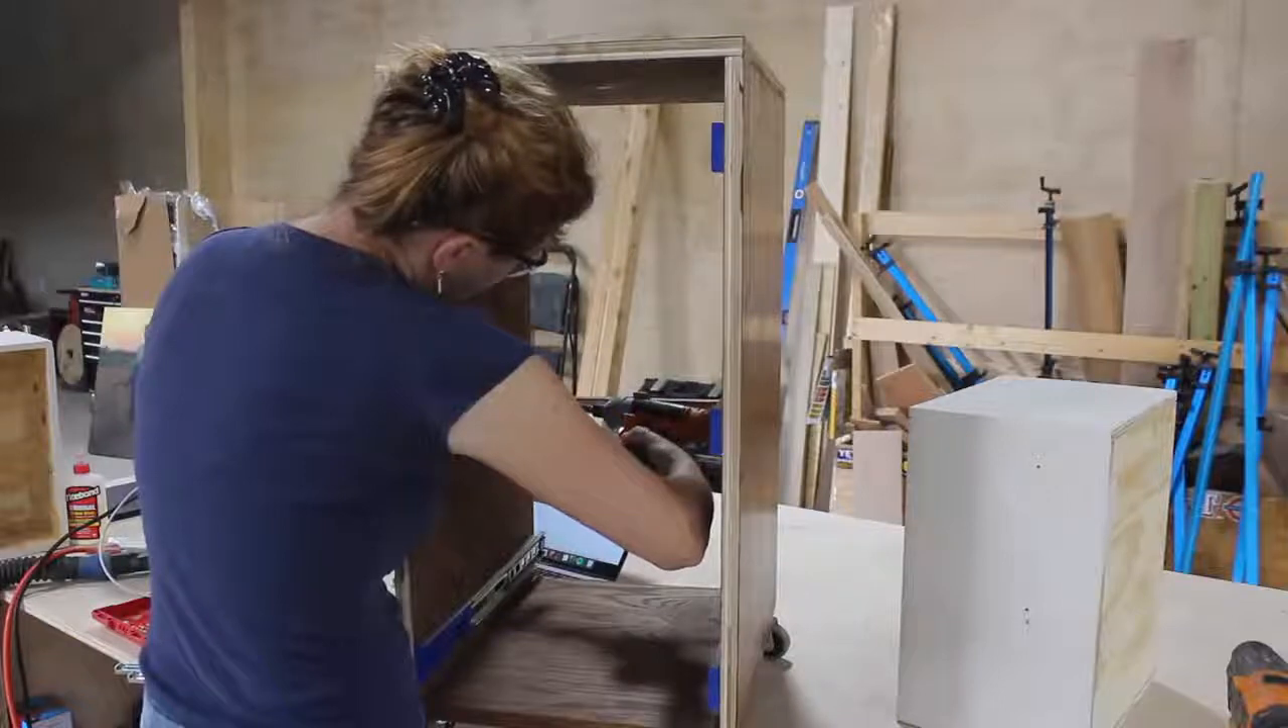And I intentionally did not put on the back to the cabinet yet so that I could have access to things from both sides and this really came in handy.